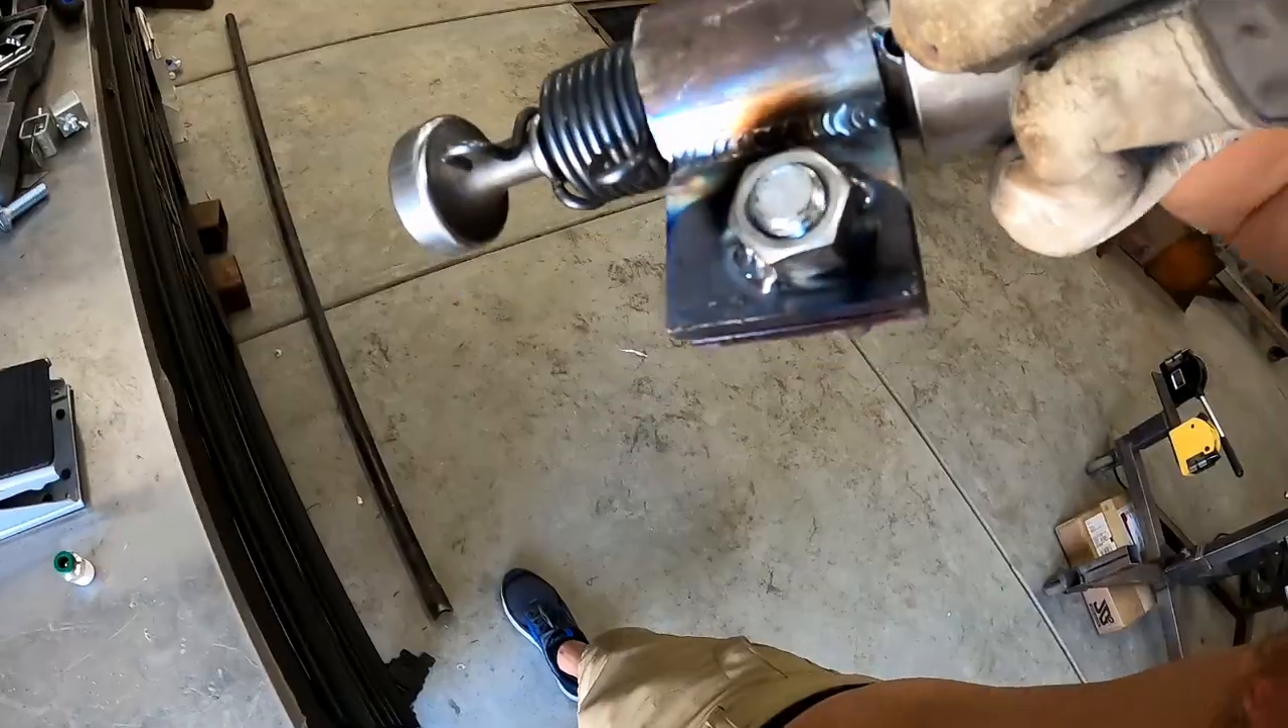All right well here's our completed assembly I went ahead and welded these tabs on and then I made this.